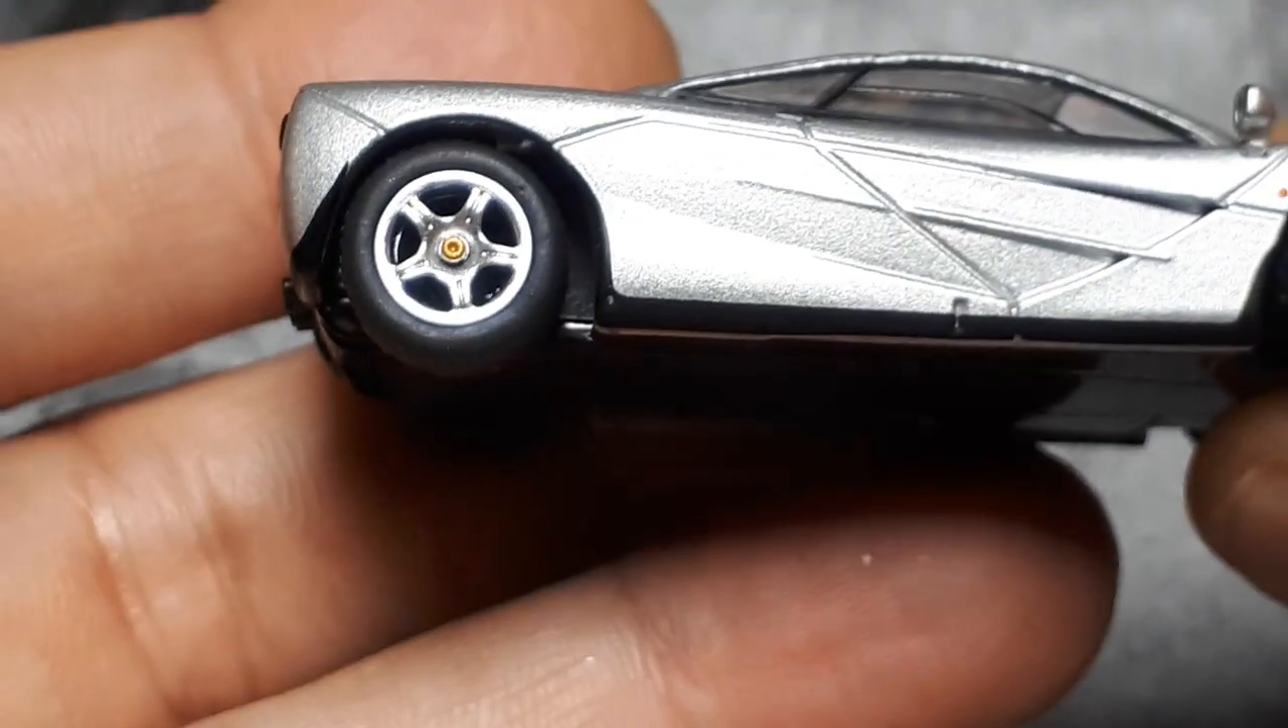Now what I'm not liking is the gappiness of this tire. It looks too small.